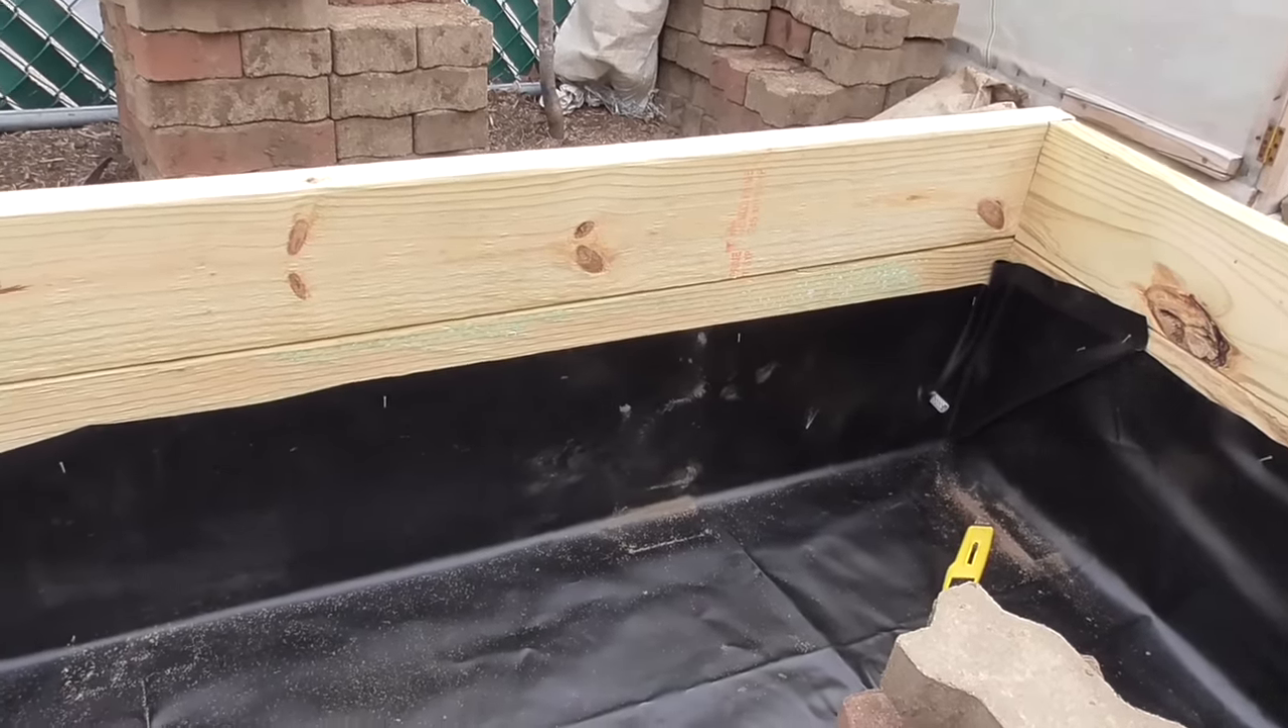Now of course you may be noticing how the lining doesn't go all the way up to the top.